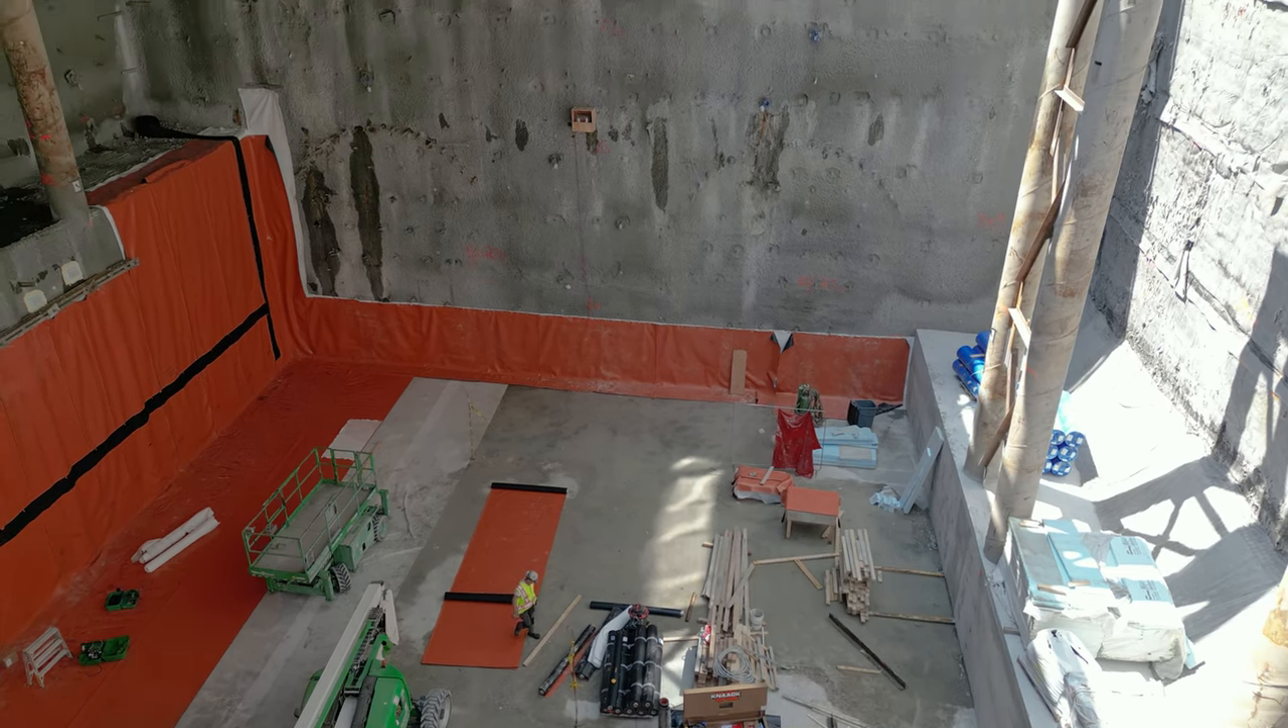While also still in the main excavation phase, one small section of the floor has been completed on the west end, with more waterproof membrane being installed.